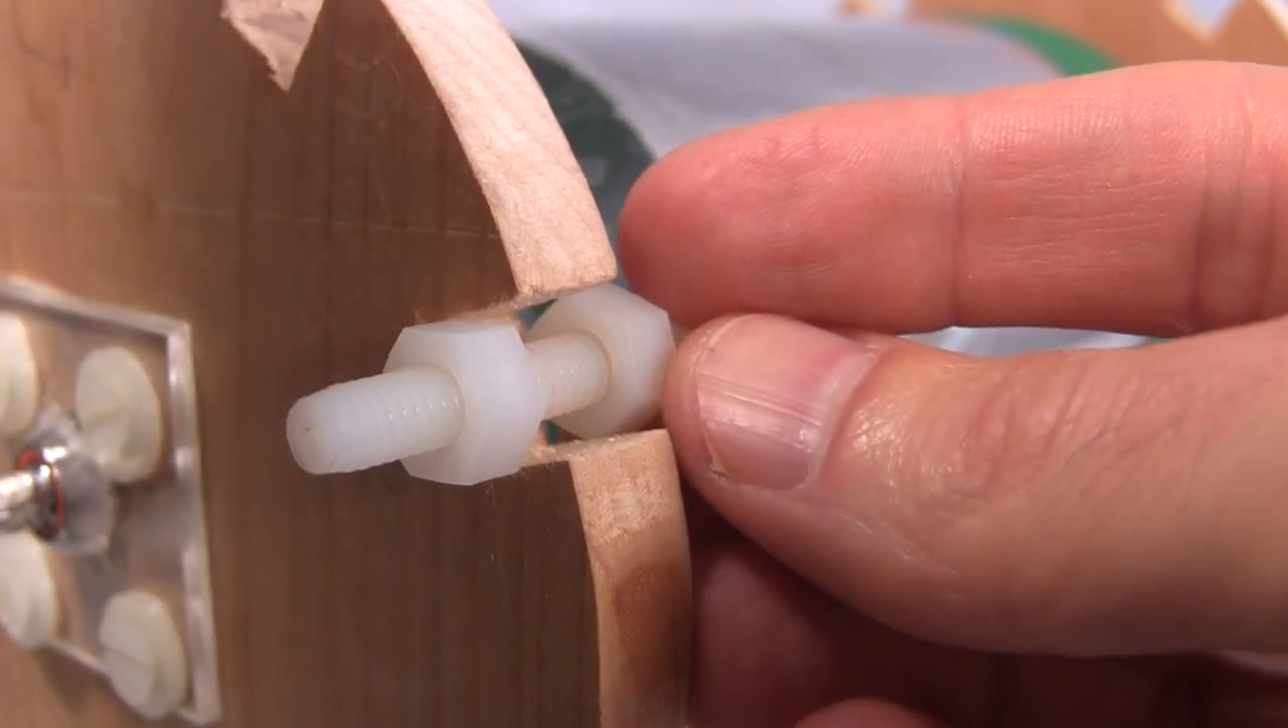When putting on the electrodes, I notice that some of the slots I've made are a little too large for the bolts, but they were made that way for adjustability.